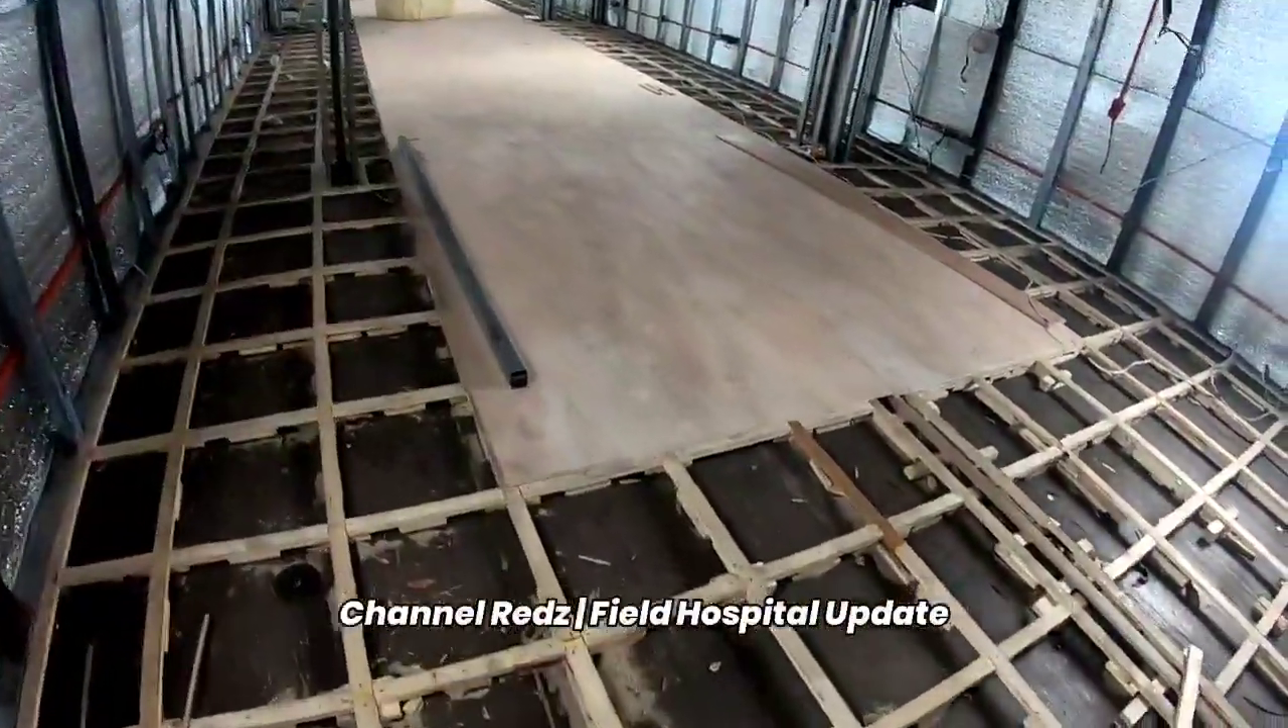Ayan po nakalagay na po ito mga flooring ay yung plywood ito yung flooring.